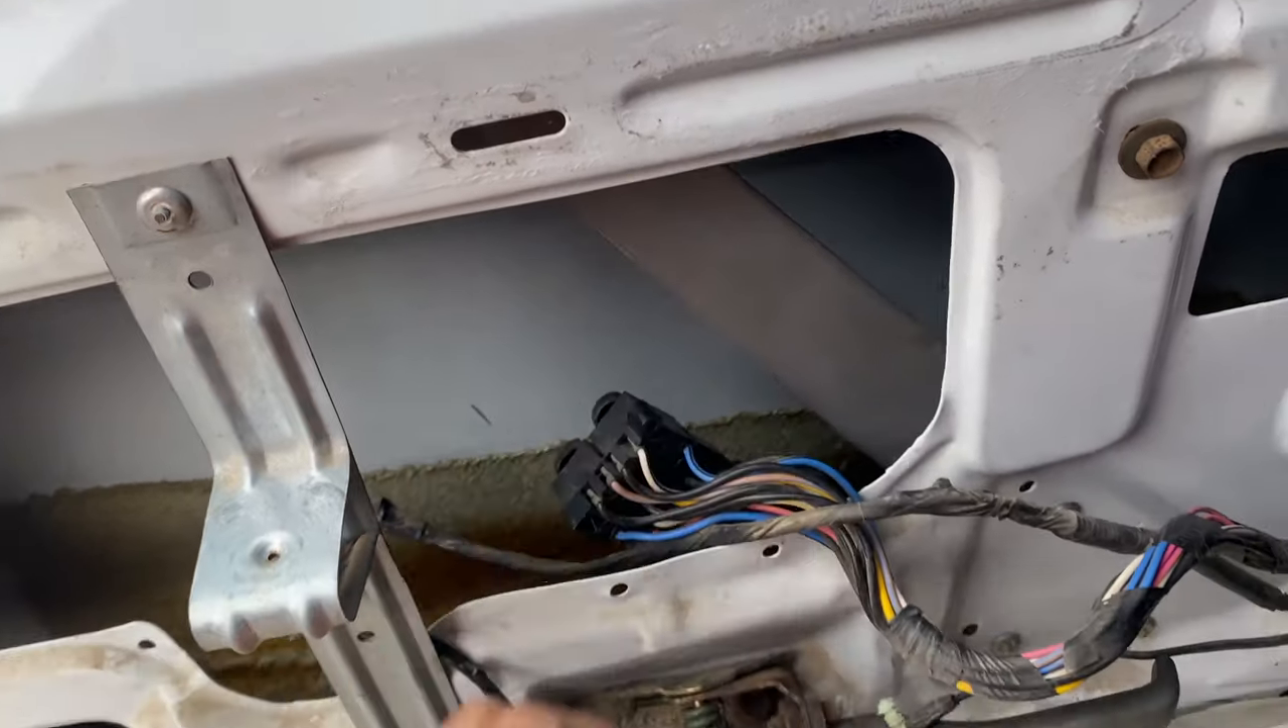I've taken off the door card as you can see pretty bare.